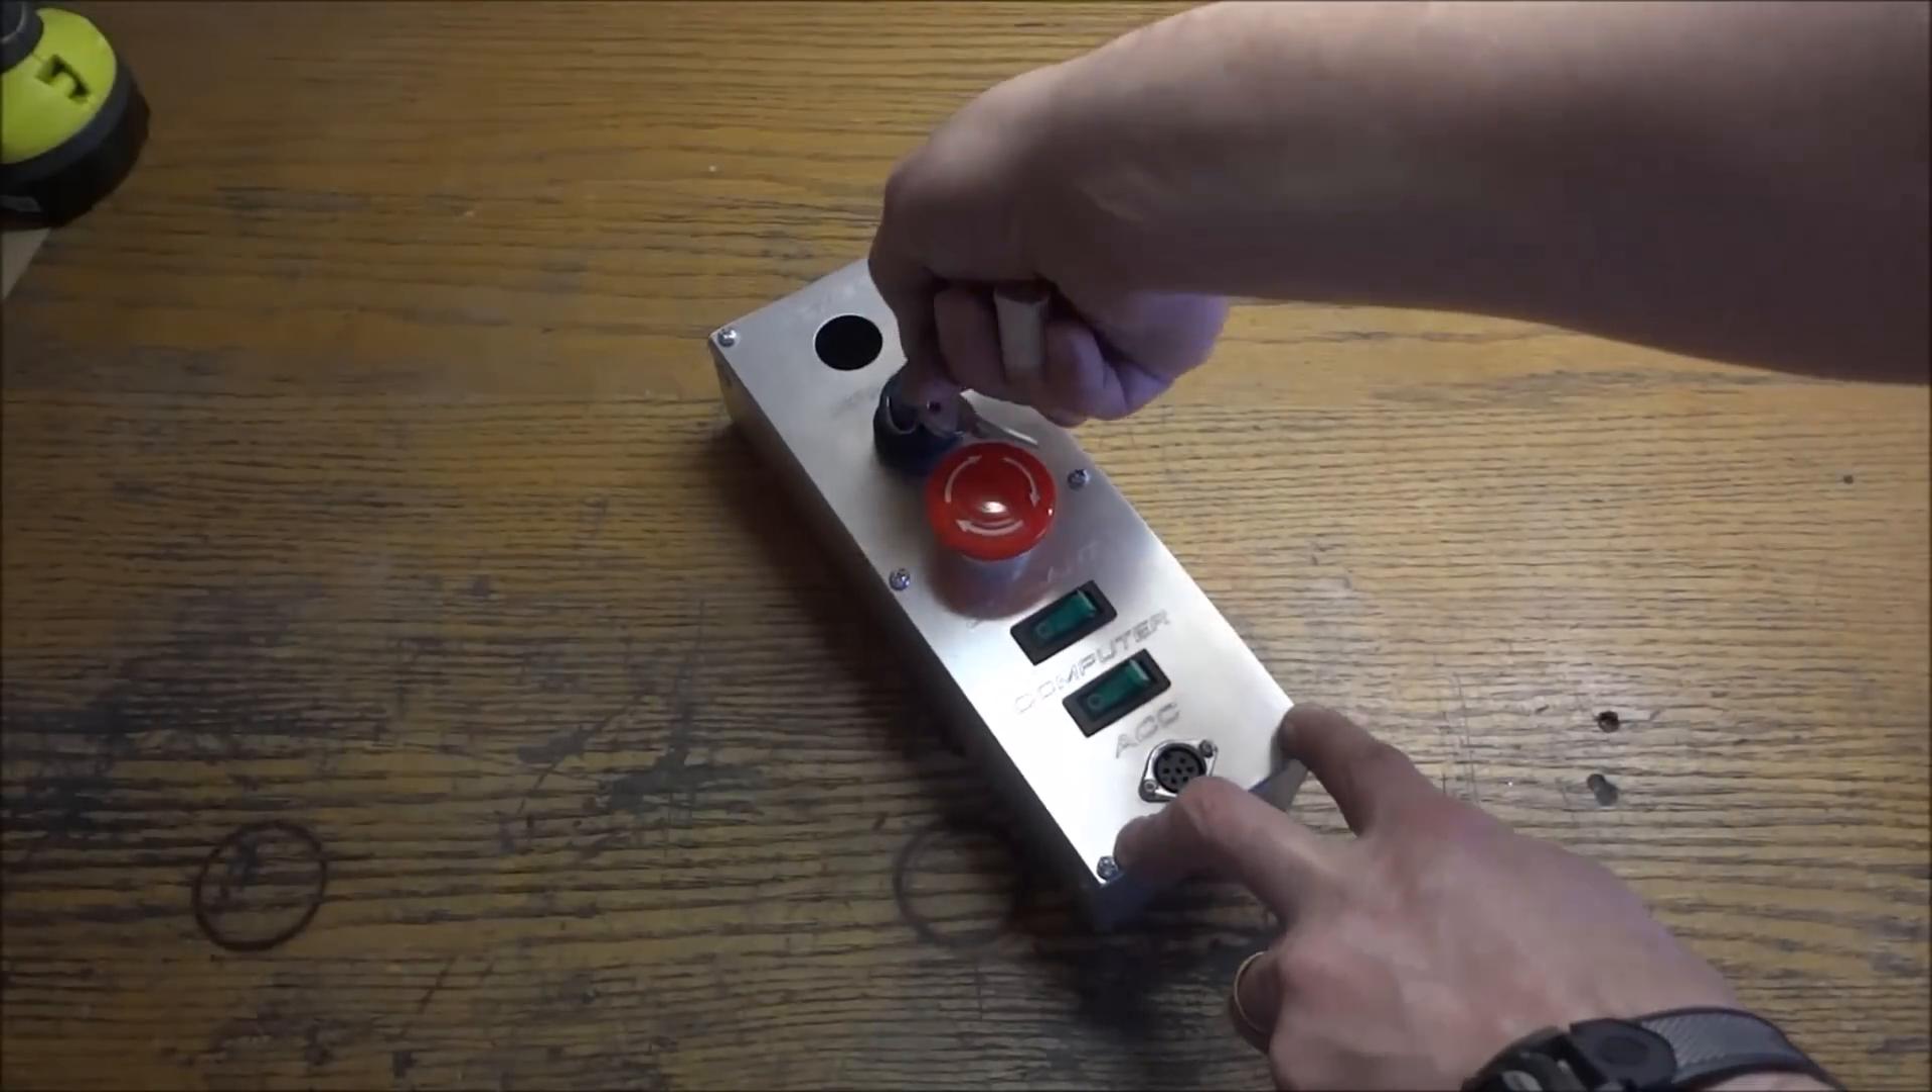Here's the finished control panel I still need to get a push button to start it.